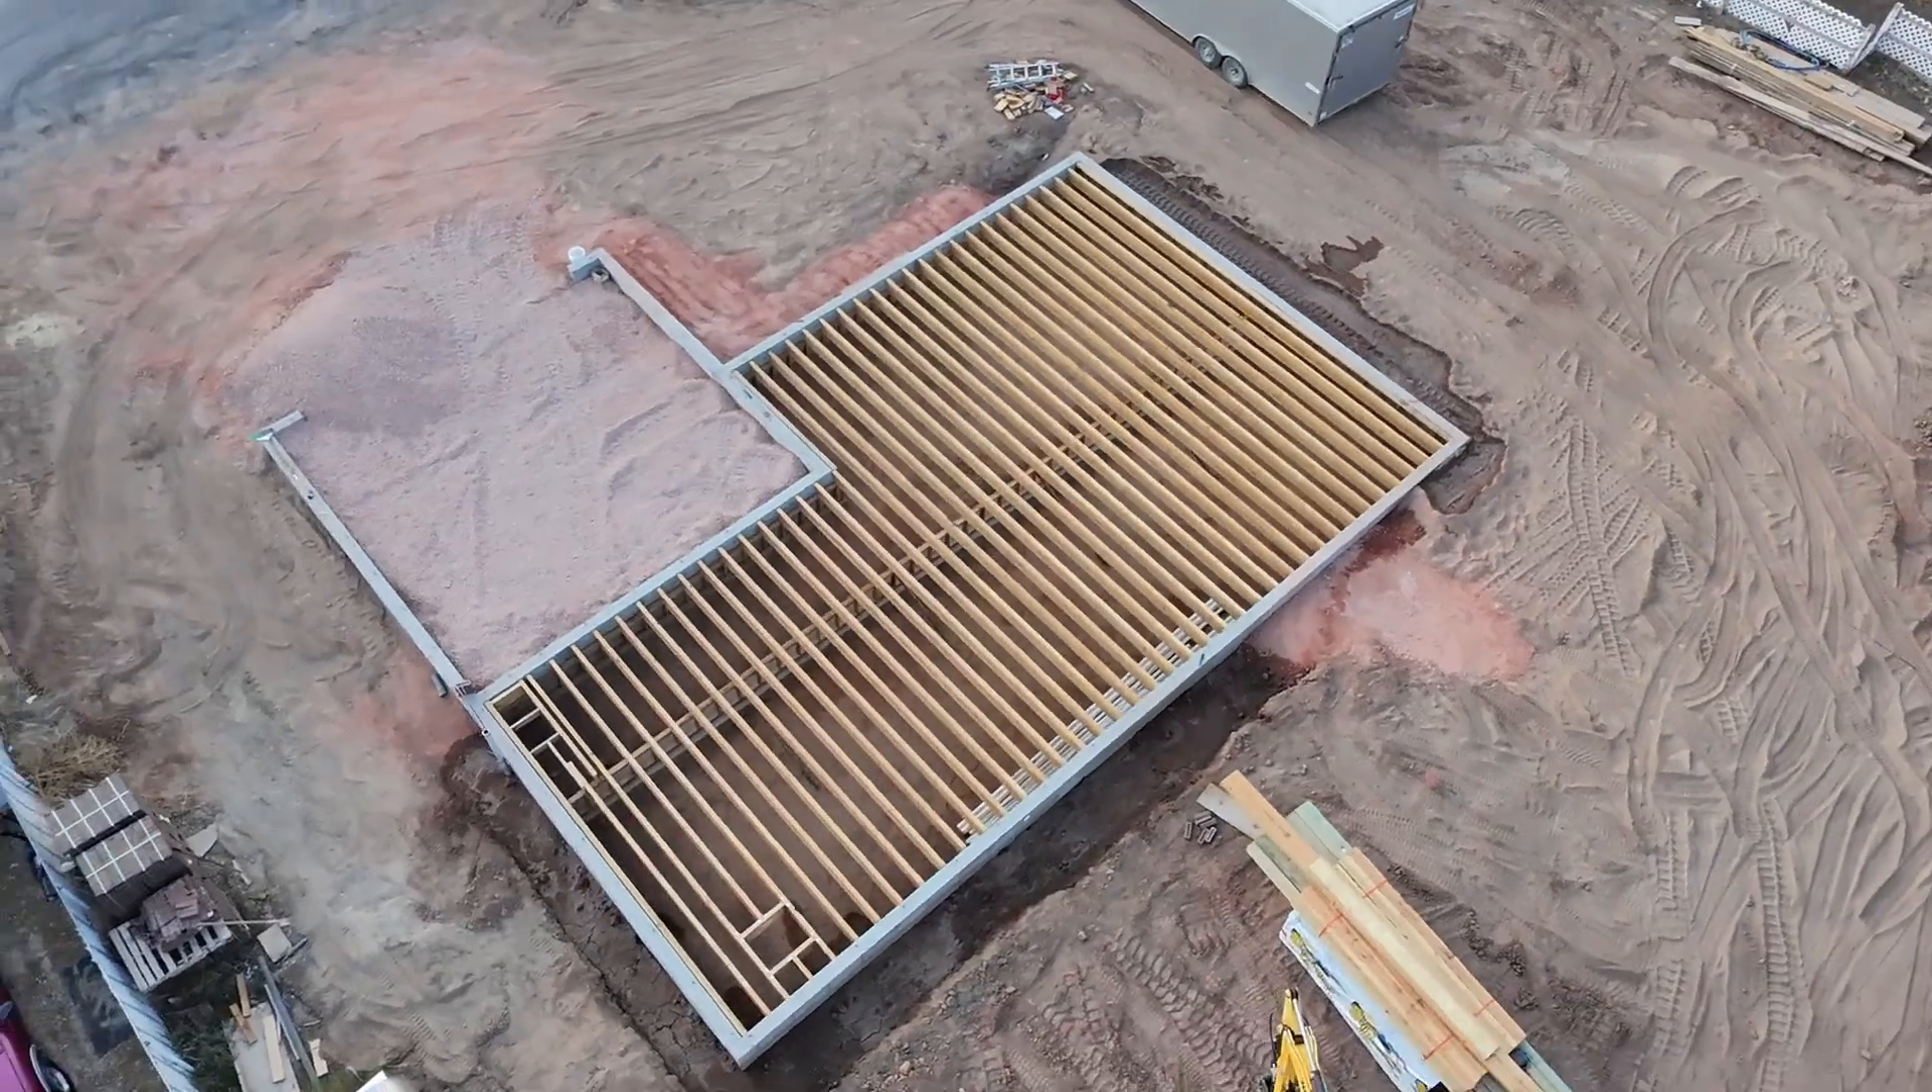You'll notice that all the joists are down into the floor.